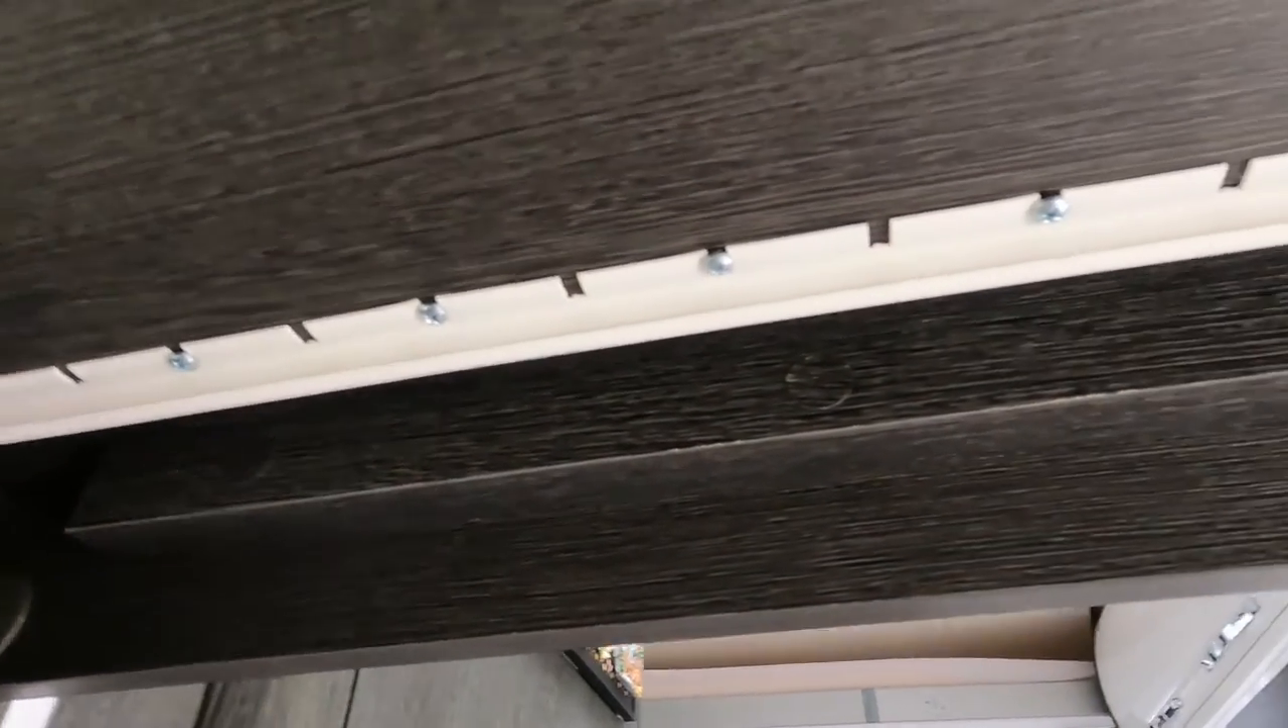Donc là vous pouvez voir que mon rail est posé tout simplement.